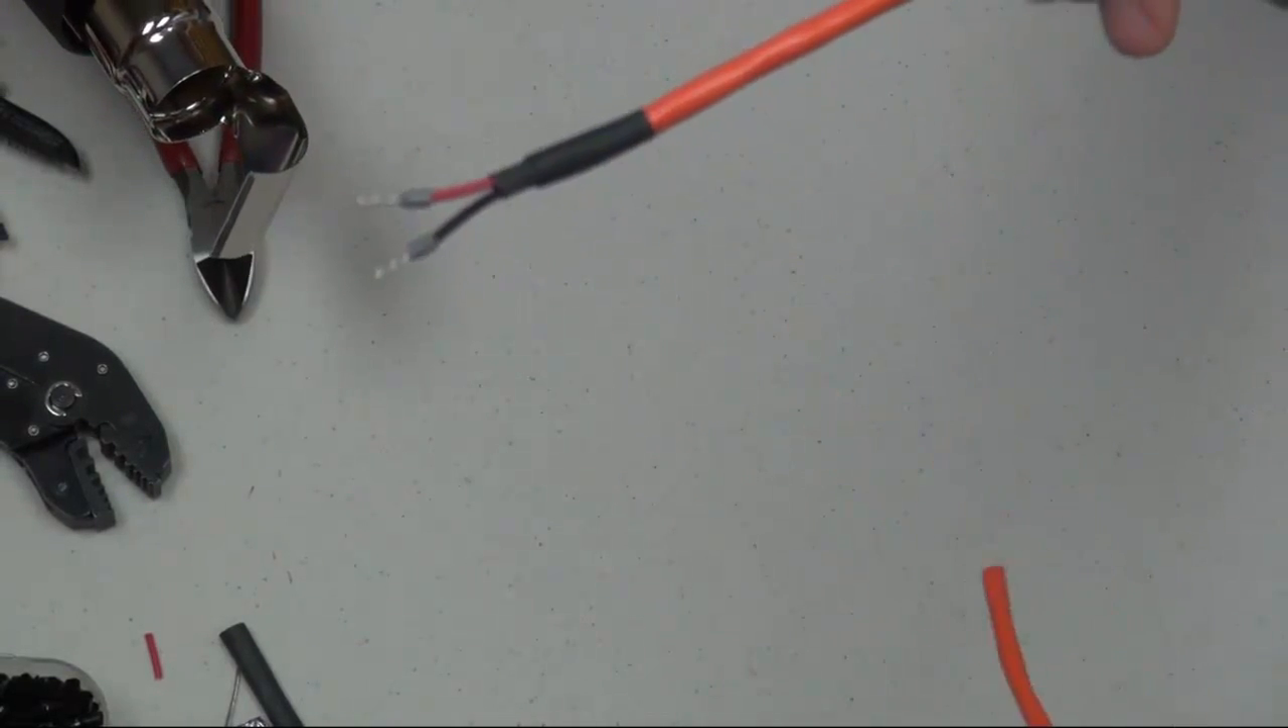I've already got a nice heat shrink set of wires and a very clean and professional looking installation.